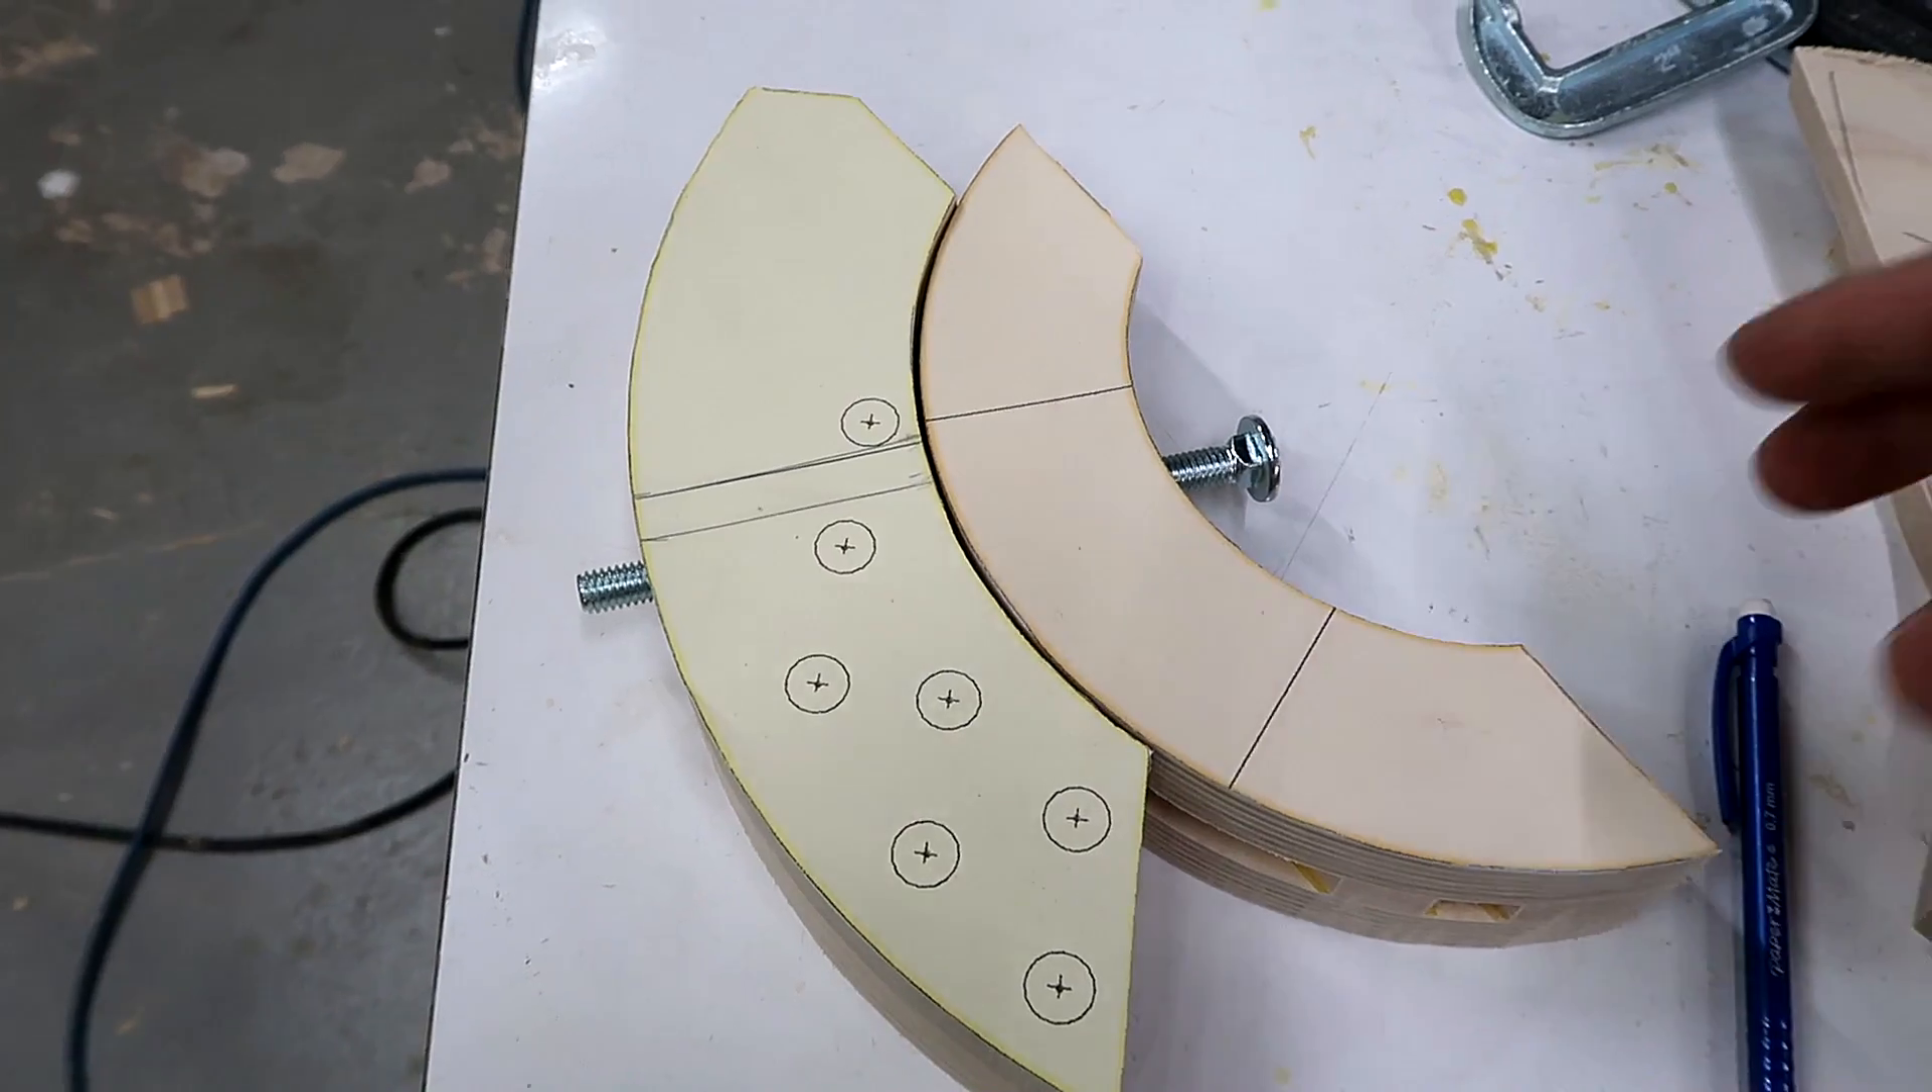And here's the first of my trunnions with the paper templates still attached.